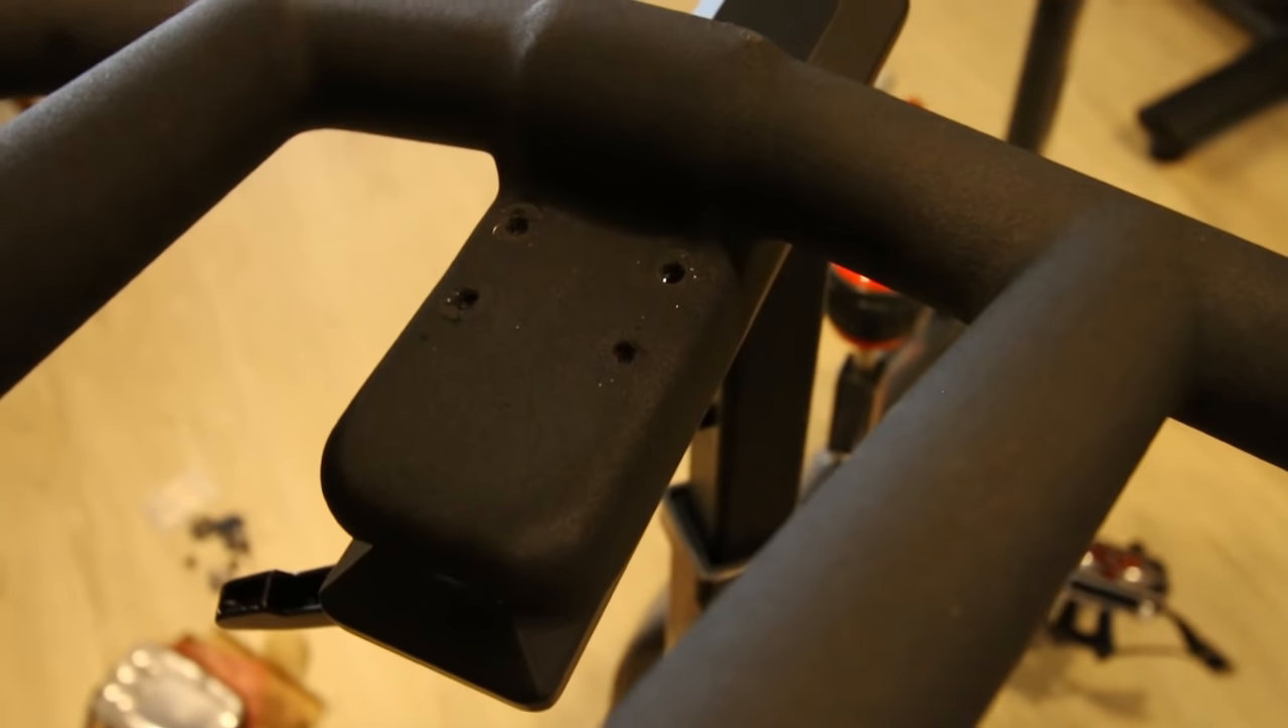Okay i've got the four screws out.